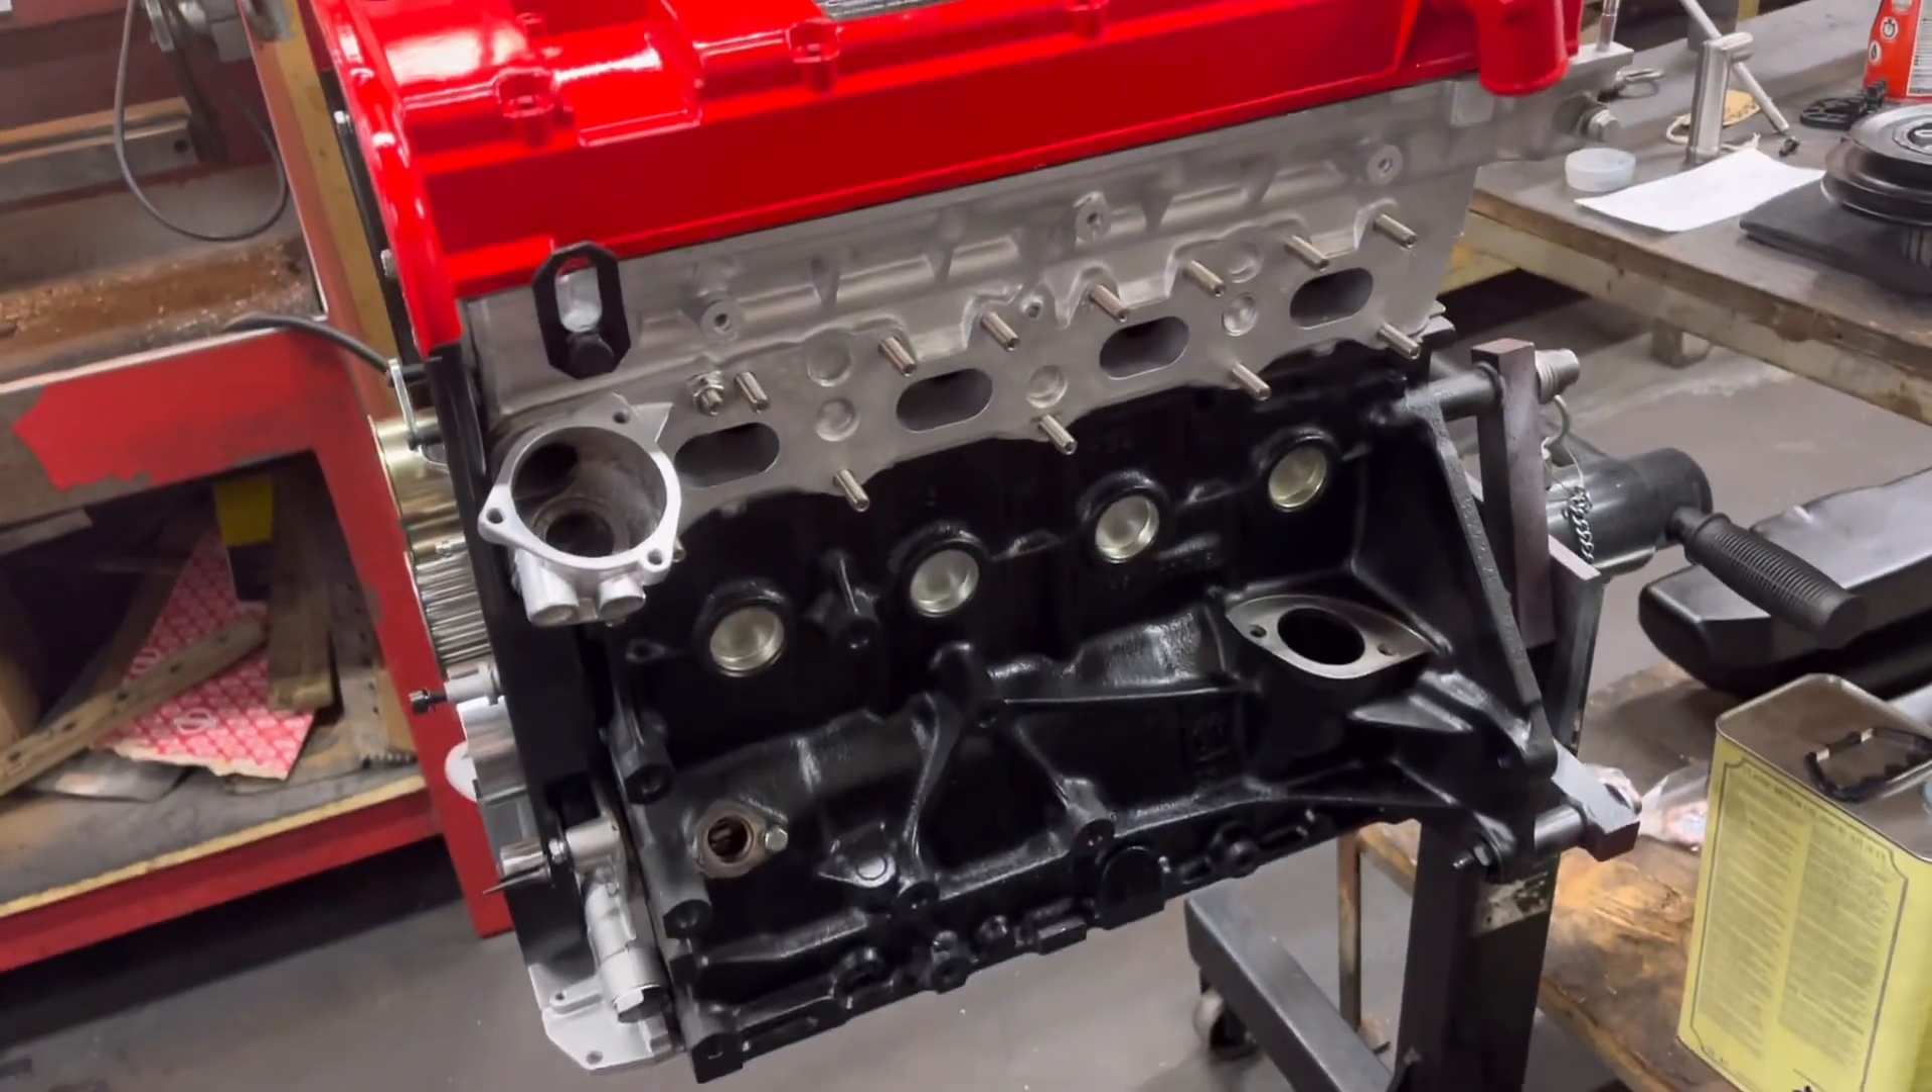You can see the cylinder head's all done. And we've got our new studs in there.